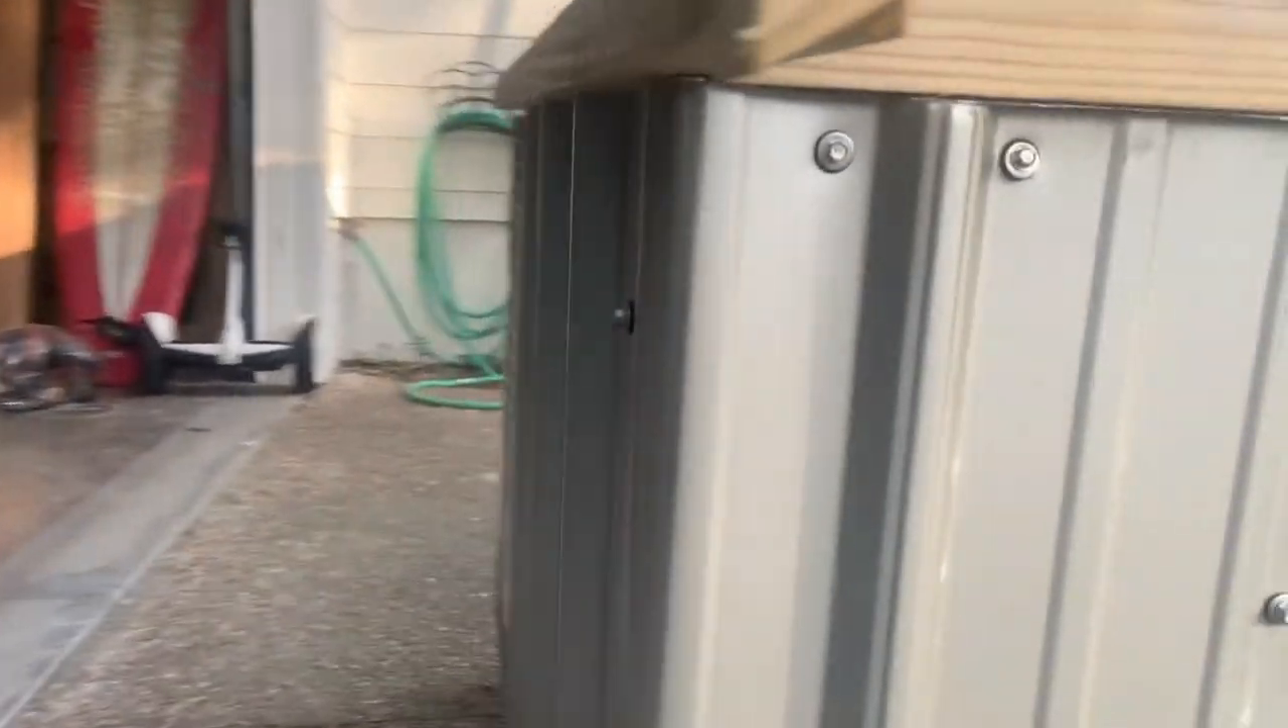I wrapped the metal siding around the outside edge. So there wouldn't be a seam, a sharp seam right in the corner.